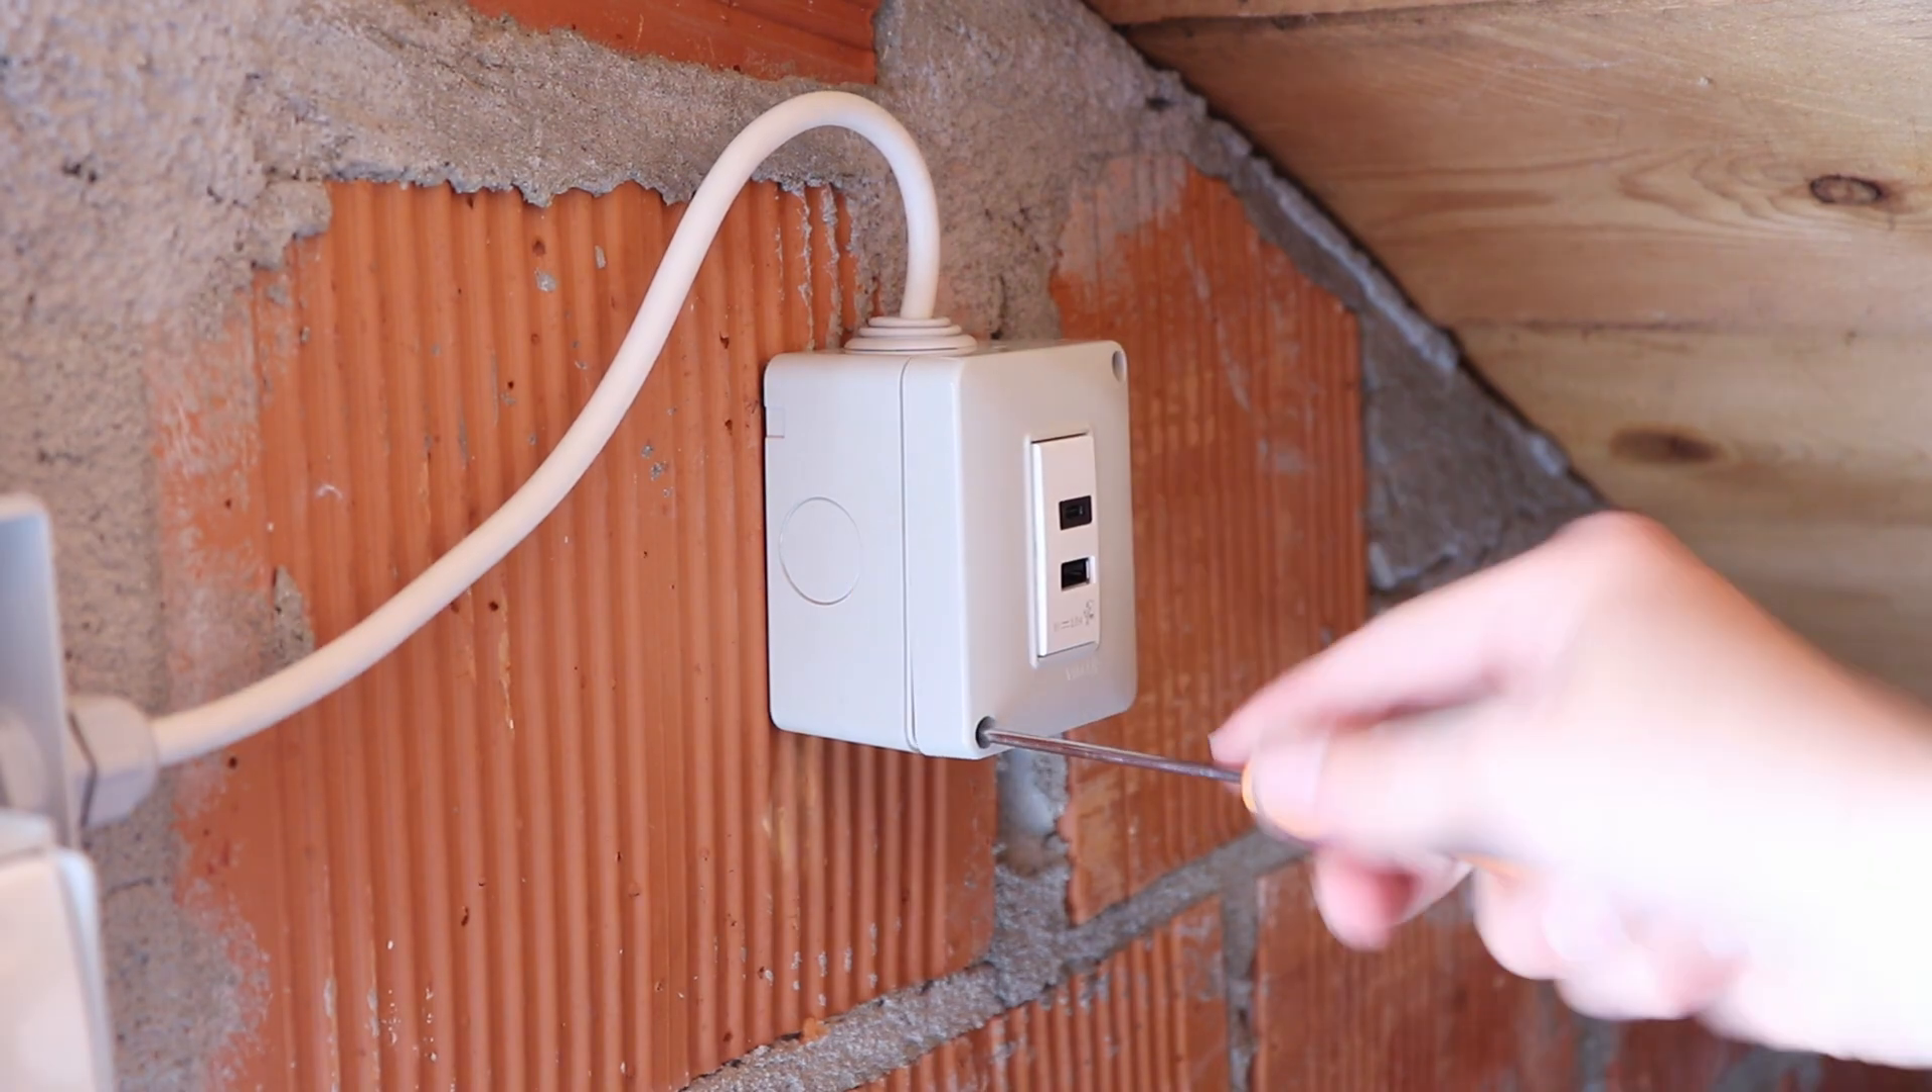Ho montato il caricatore in una scatola a muro.